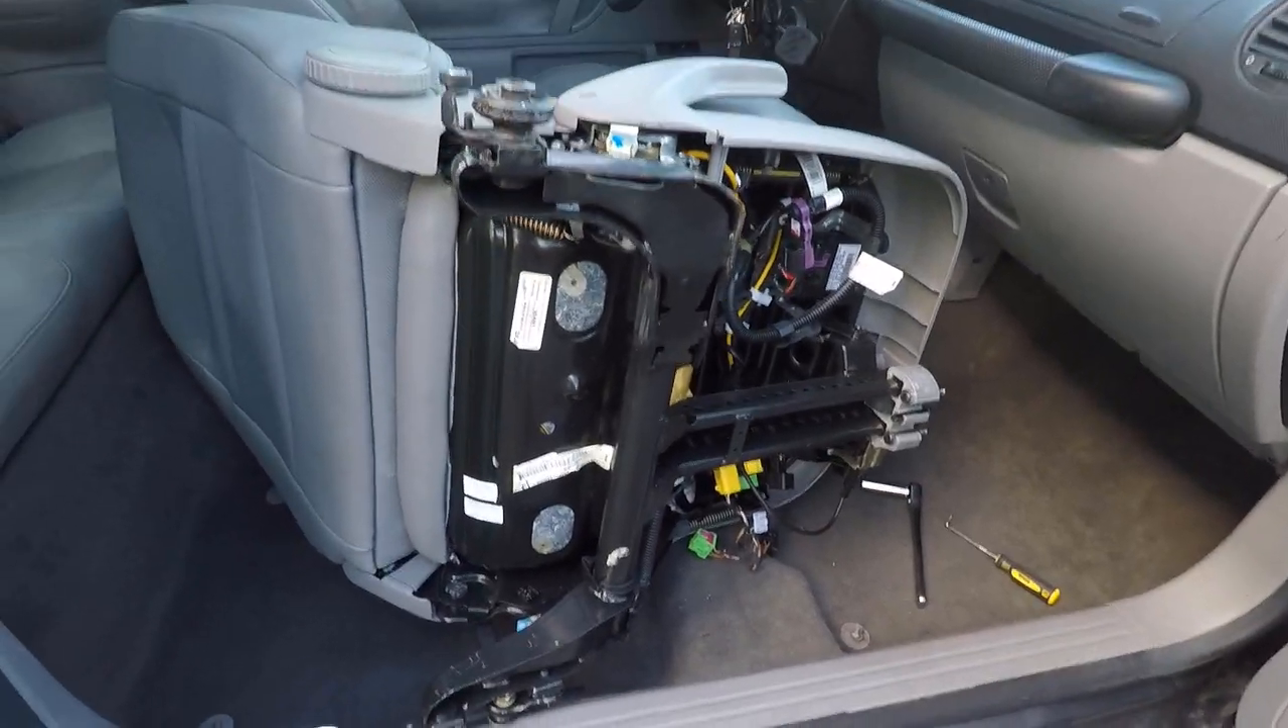Okay, so as you can see, I have the seat out.